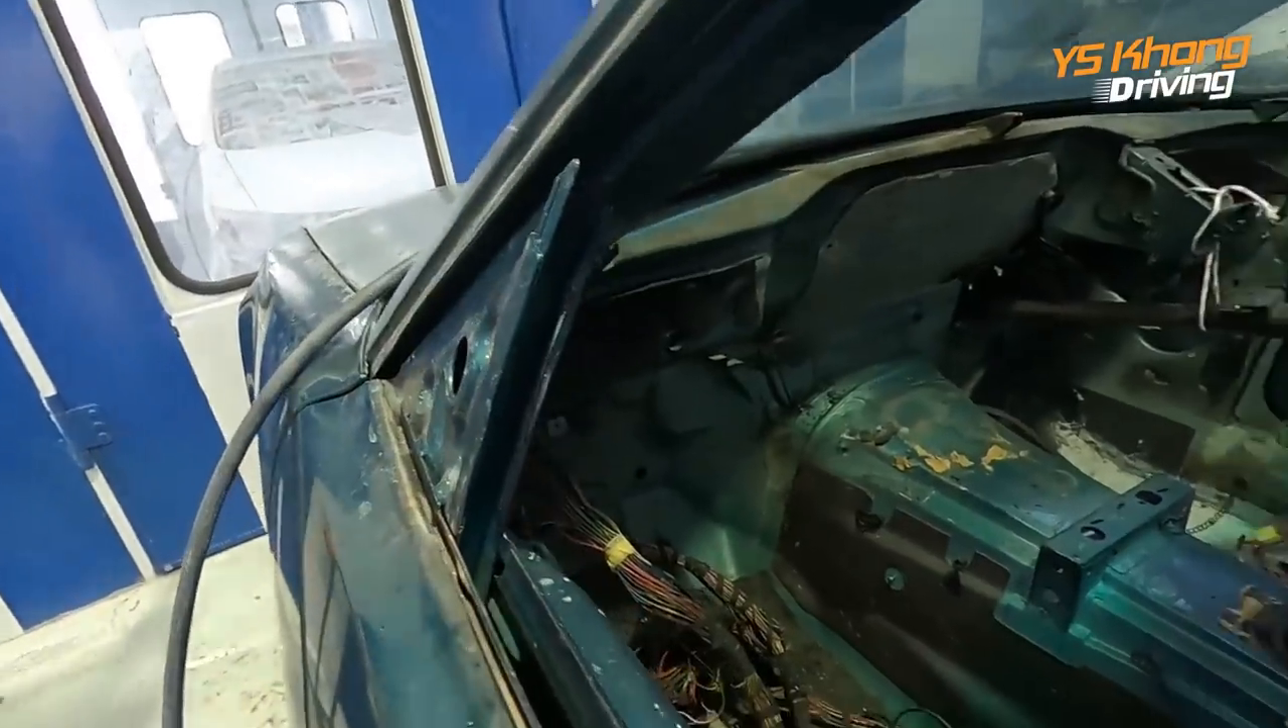The dashboard has been taken out.